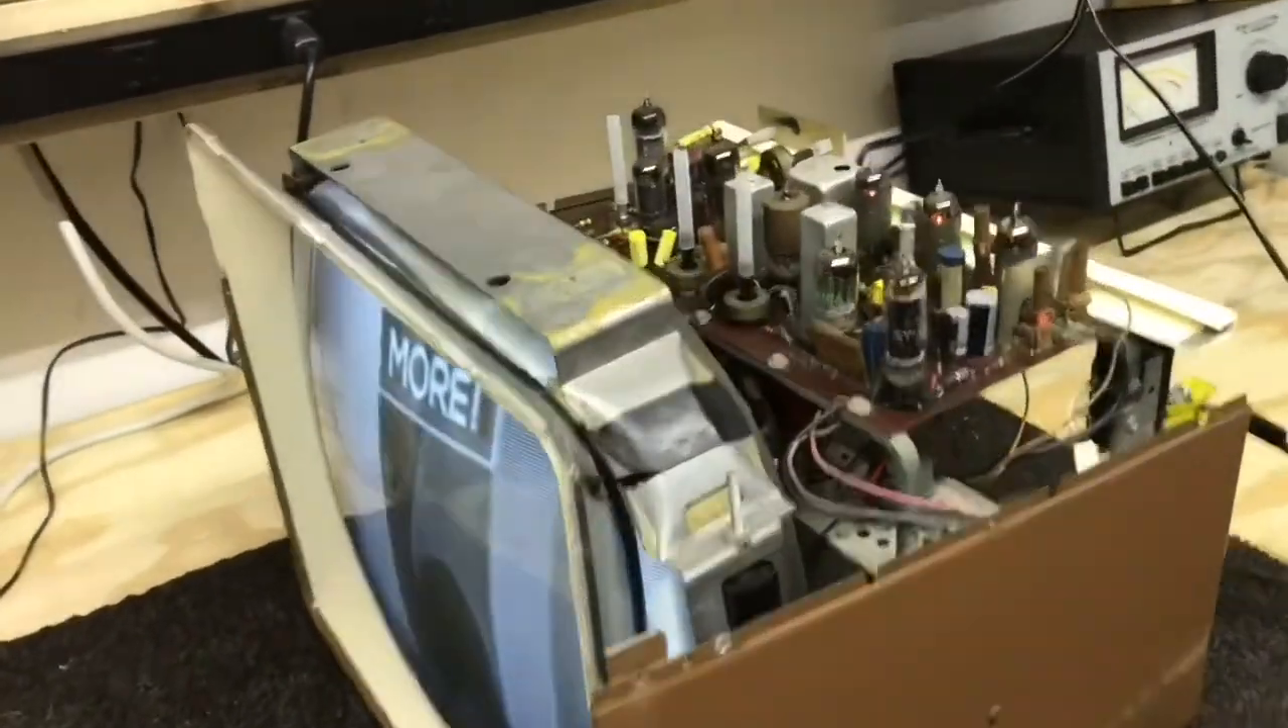You got the picture tube back in the cabinet the chassis is mounted back in it.